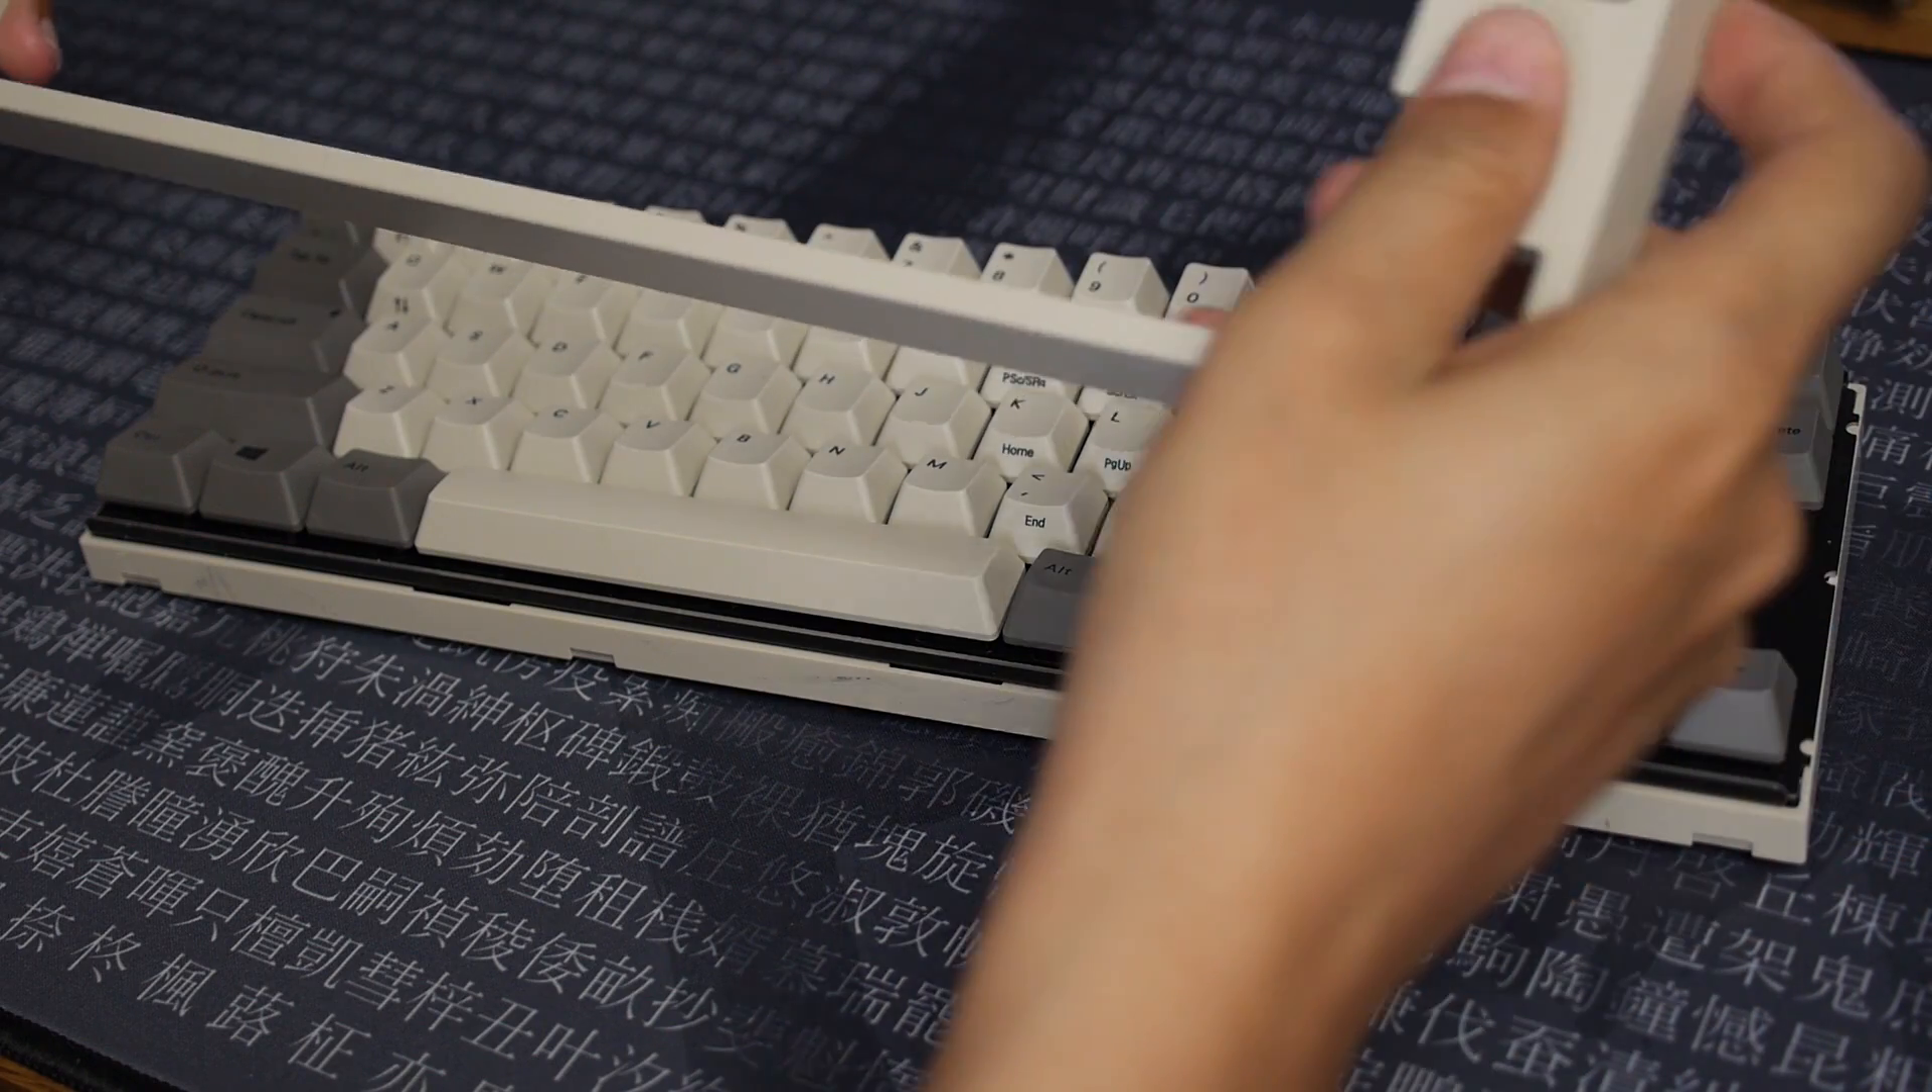And I've just been able to lift off this outer case.